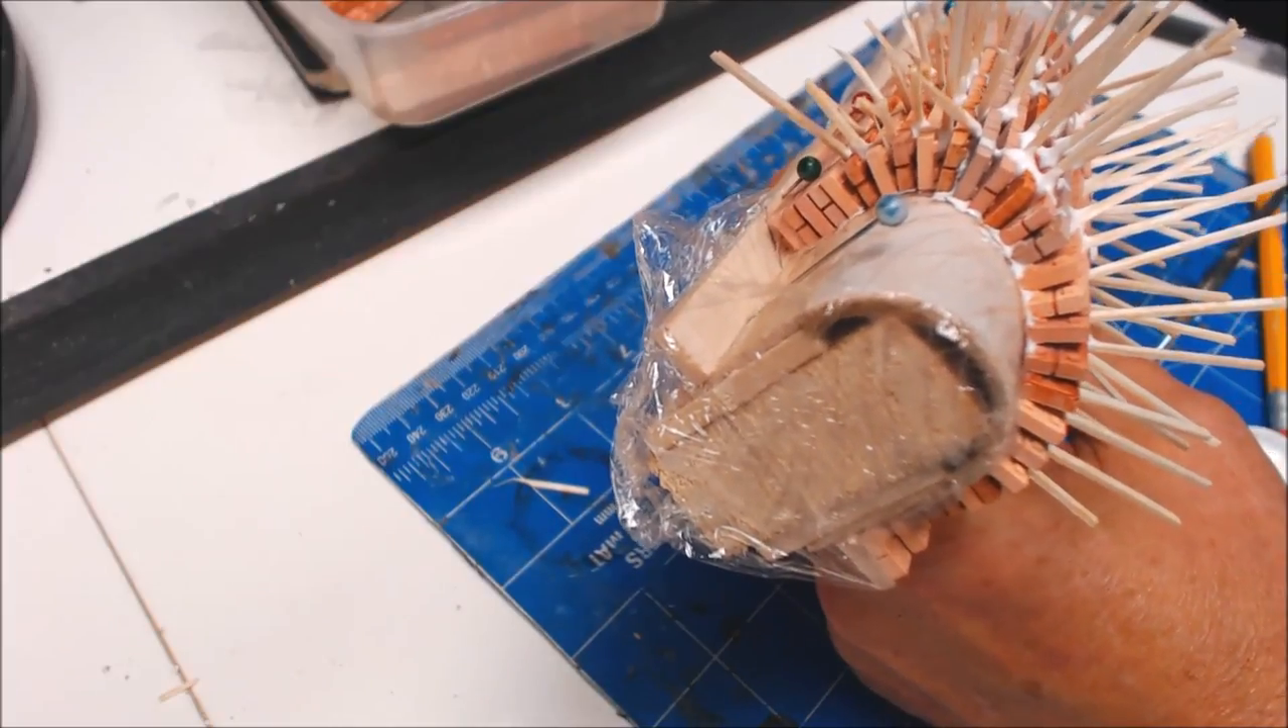Now you can see we've got the brick work running right the way around following the former all nicely spaced out.